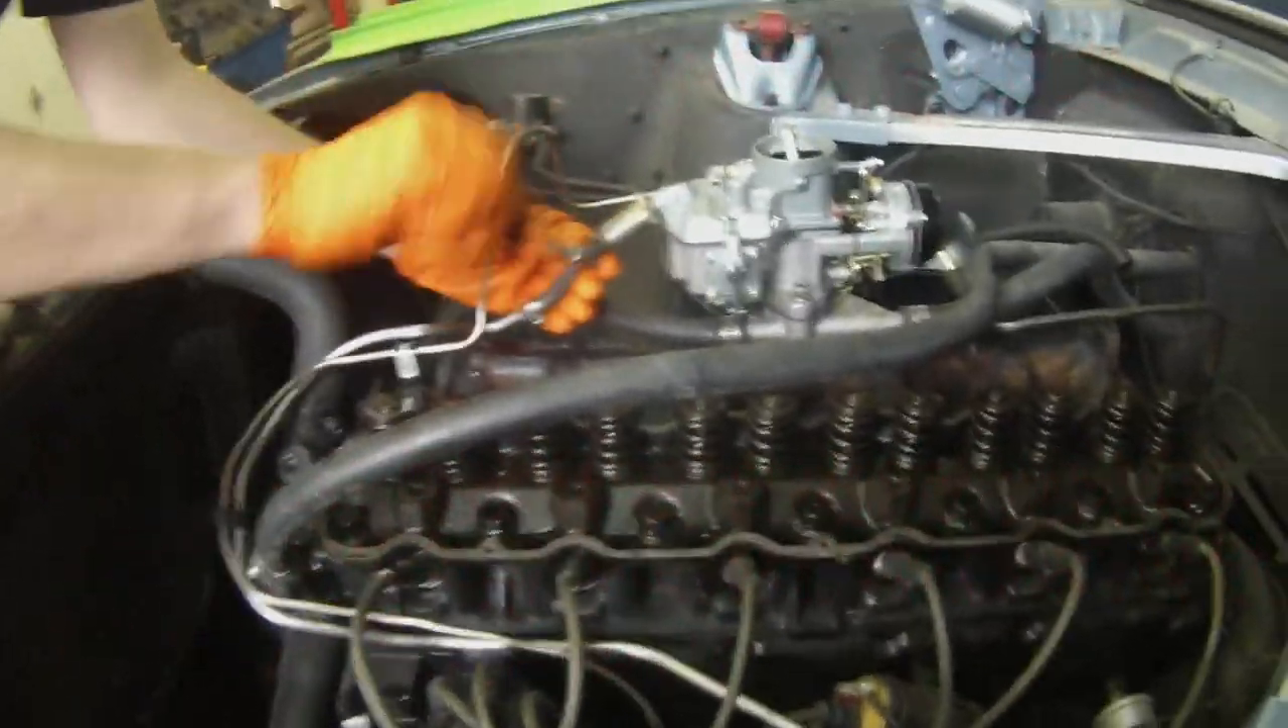So like first and foremost, we've already pulled the valve cover off because we had to rob the rocker arm assembly for the new engine.